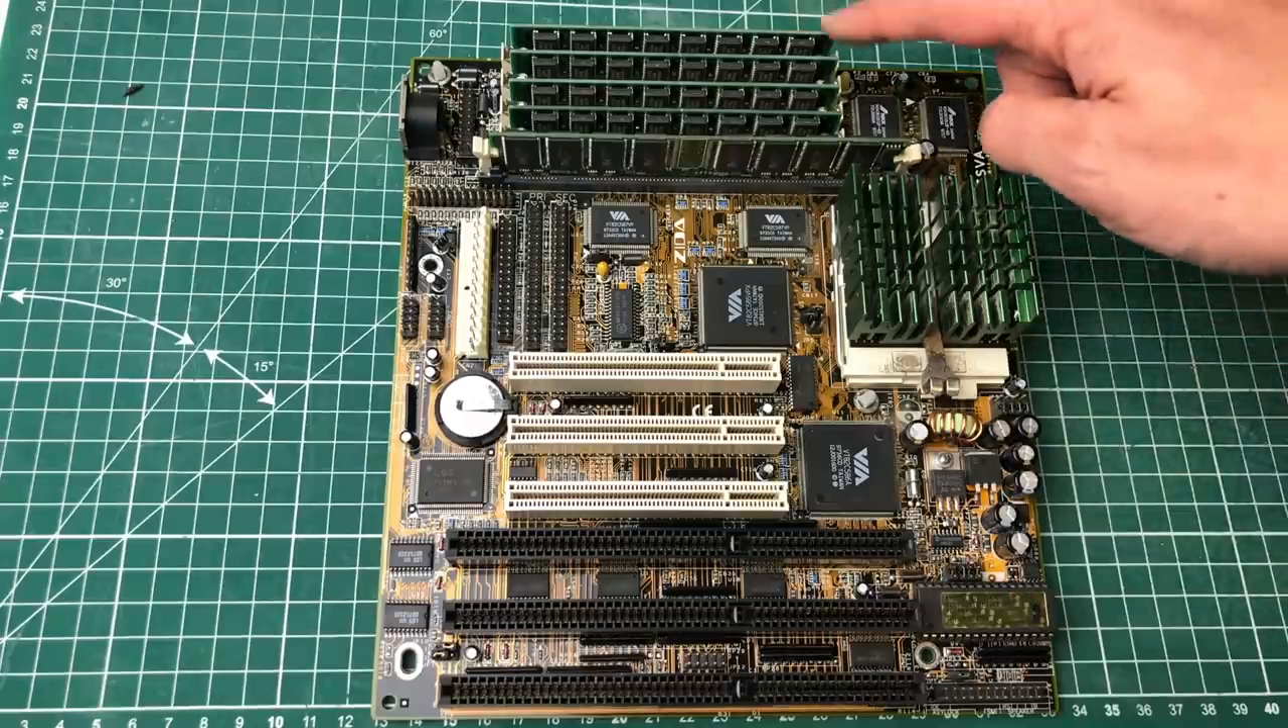So all of the memory banks are properly filled.